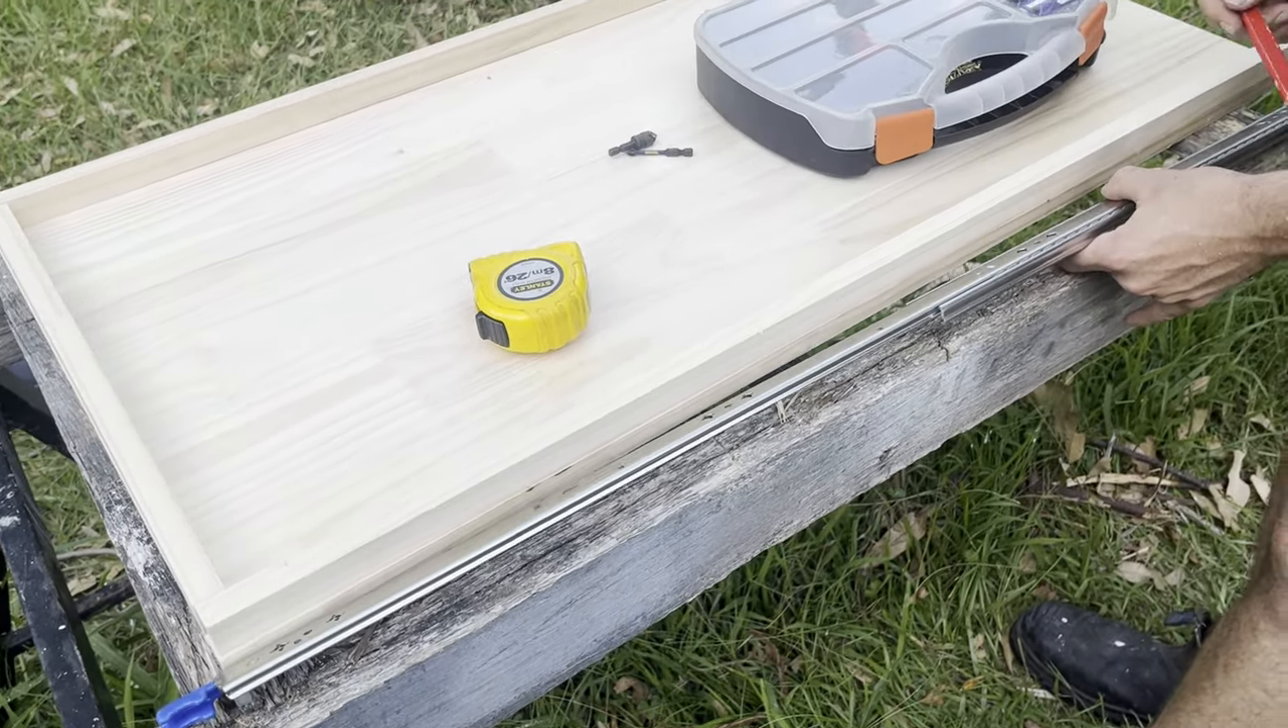I've just got the drawer slides out and i'm just holding them in position.